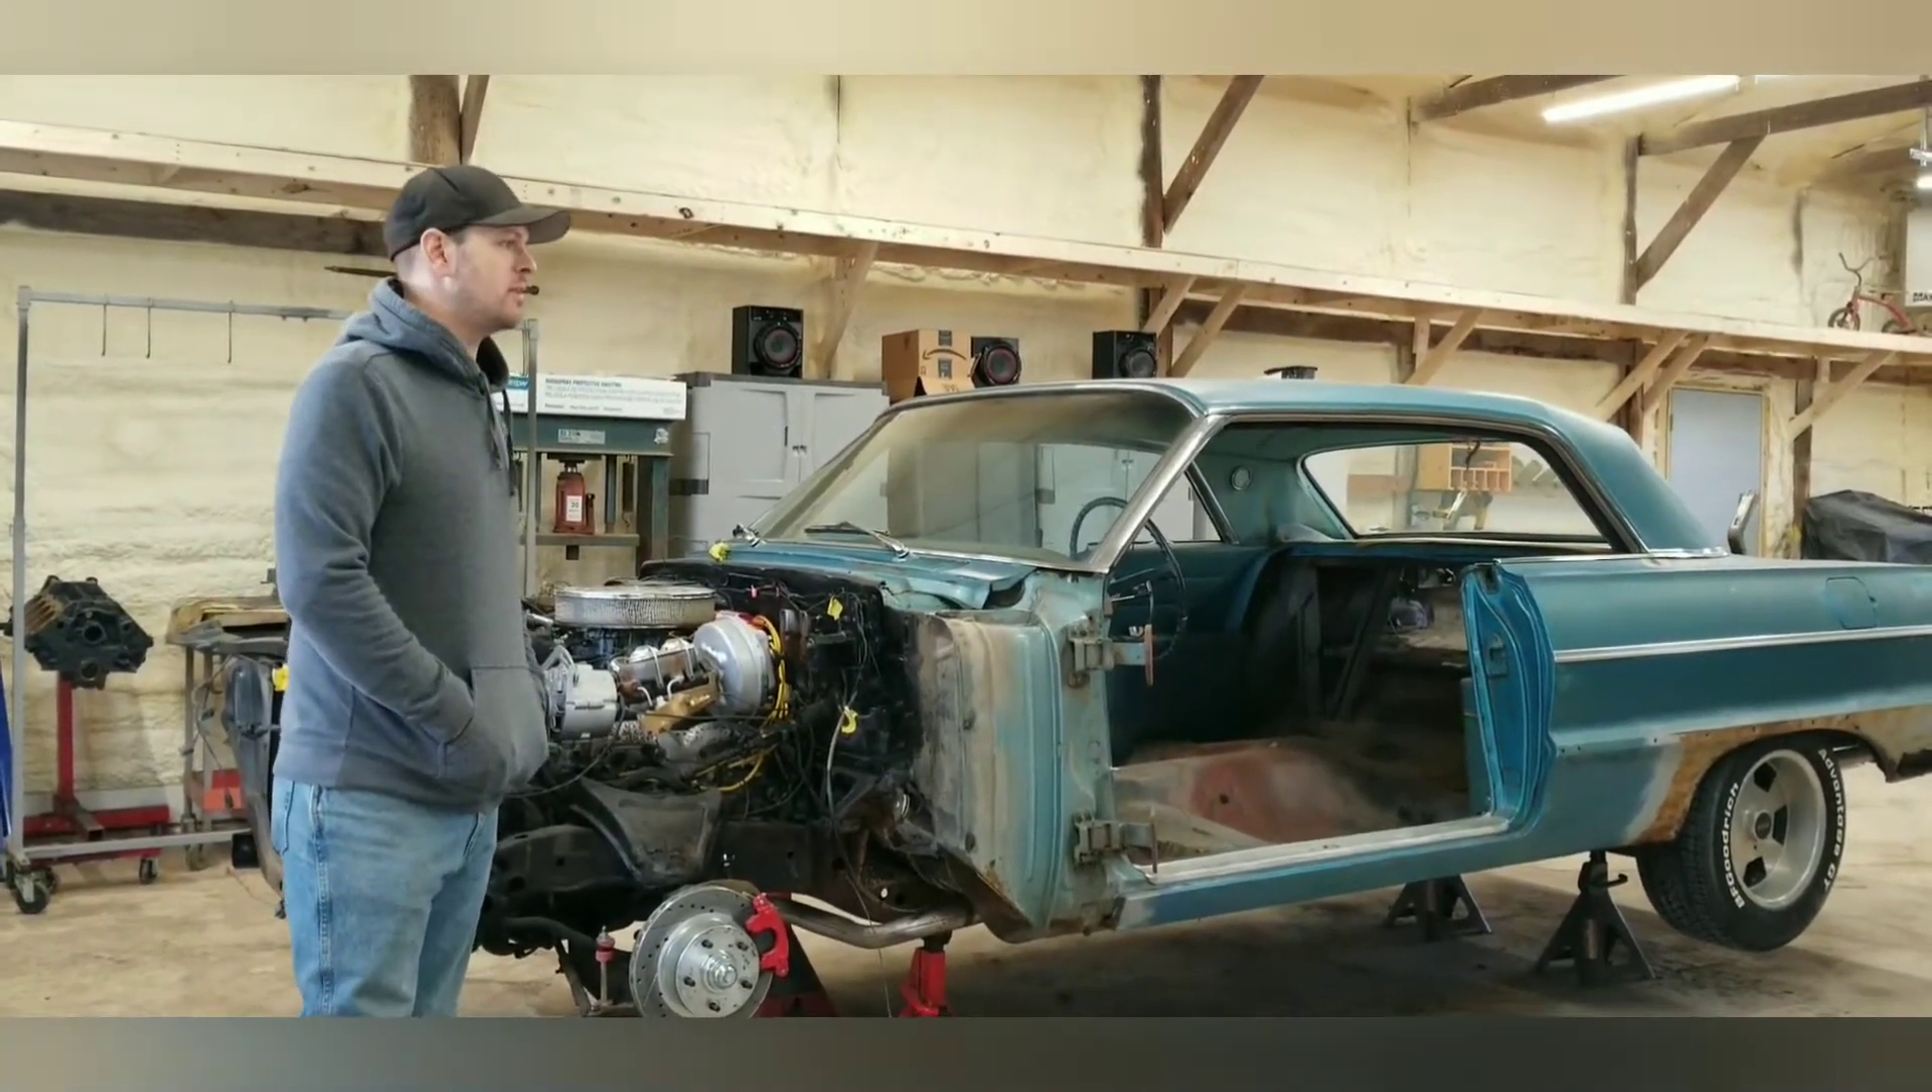We got most of the teardown done still got the windows and trim left to do.